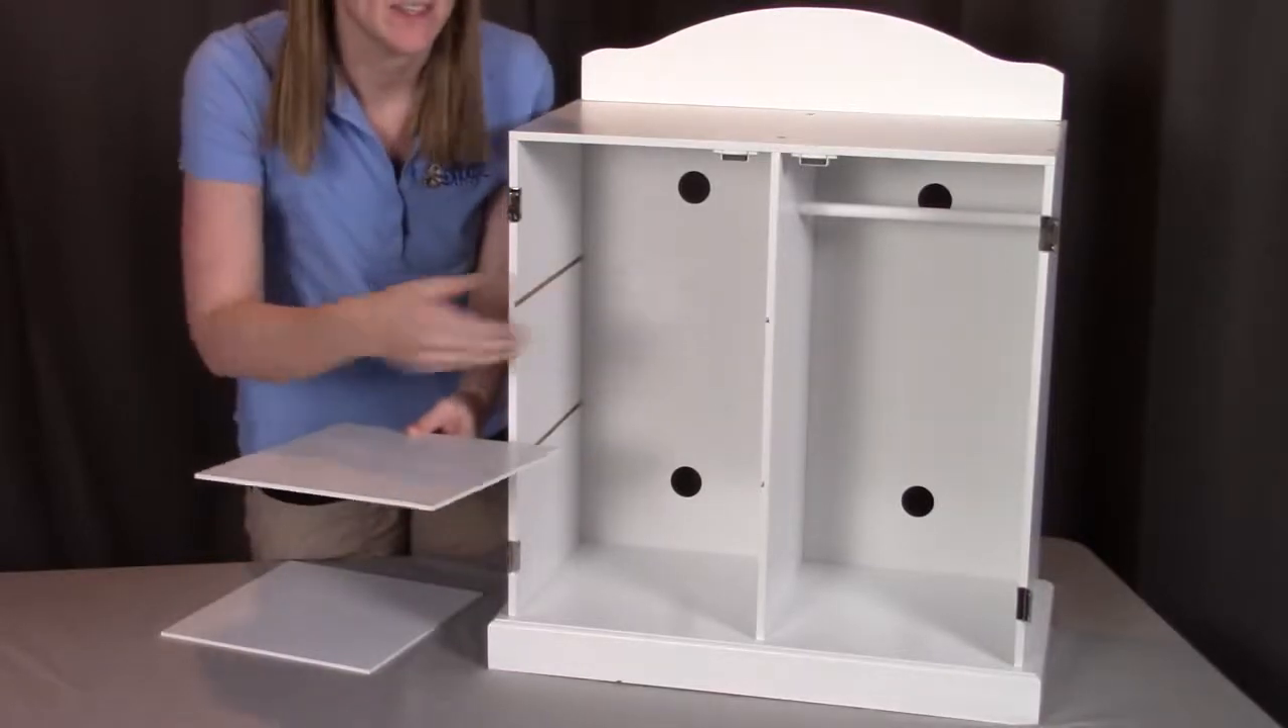Last thing we're going to be doing is just putting in the shelves. Now the shelves are going to go into these horizontal grooves that are facing towards each other.